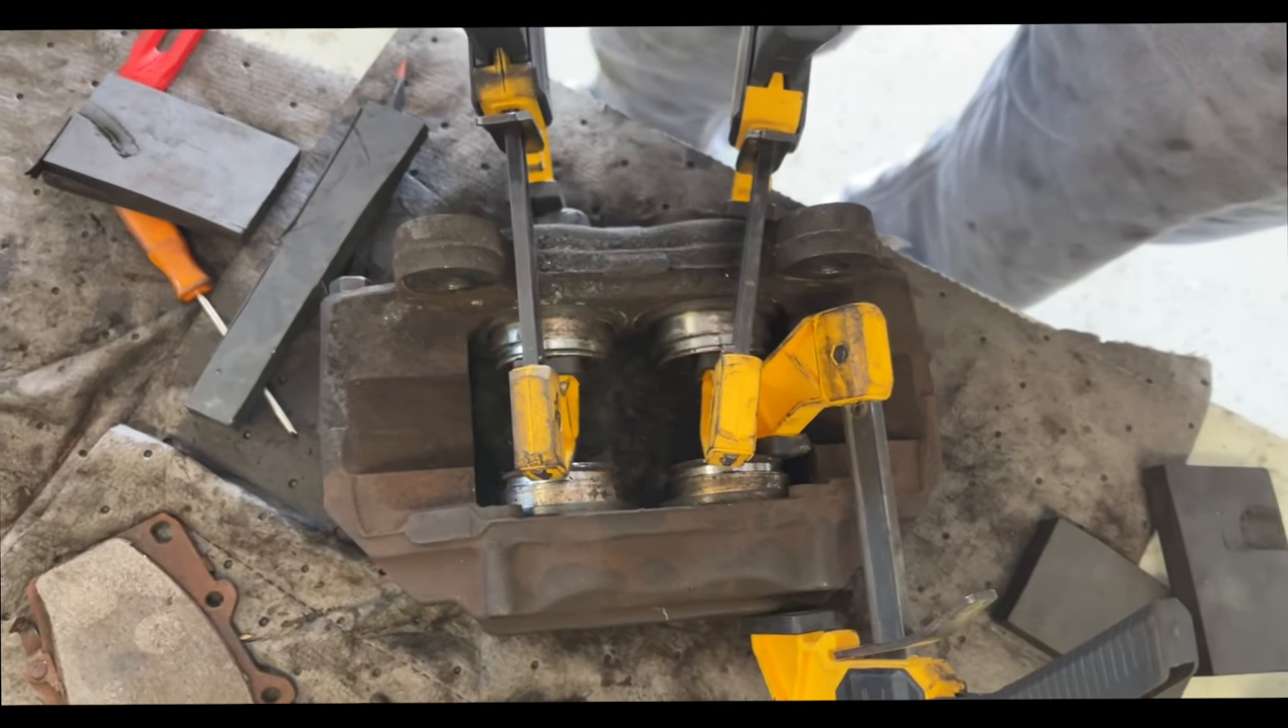The clamps are now impeding the piston so I don't know how much more we can get out of these.